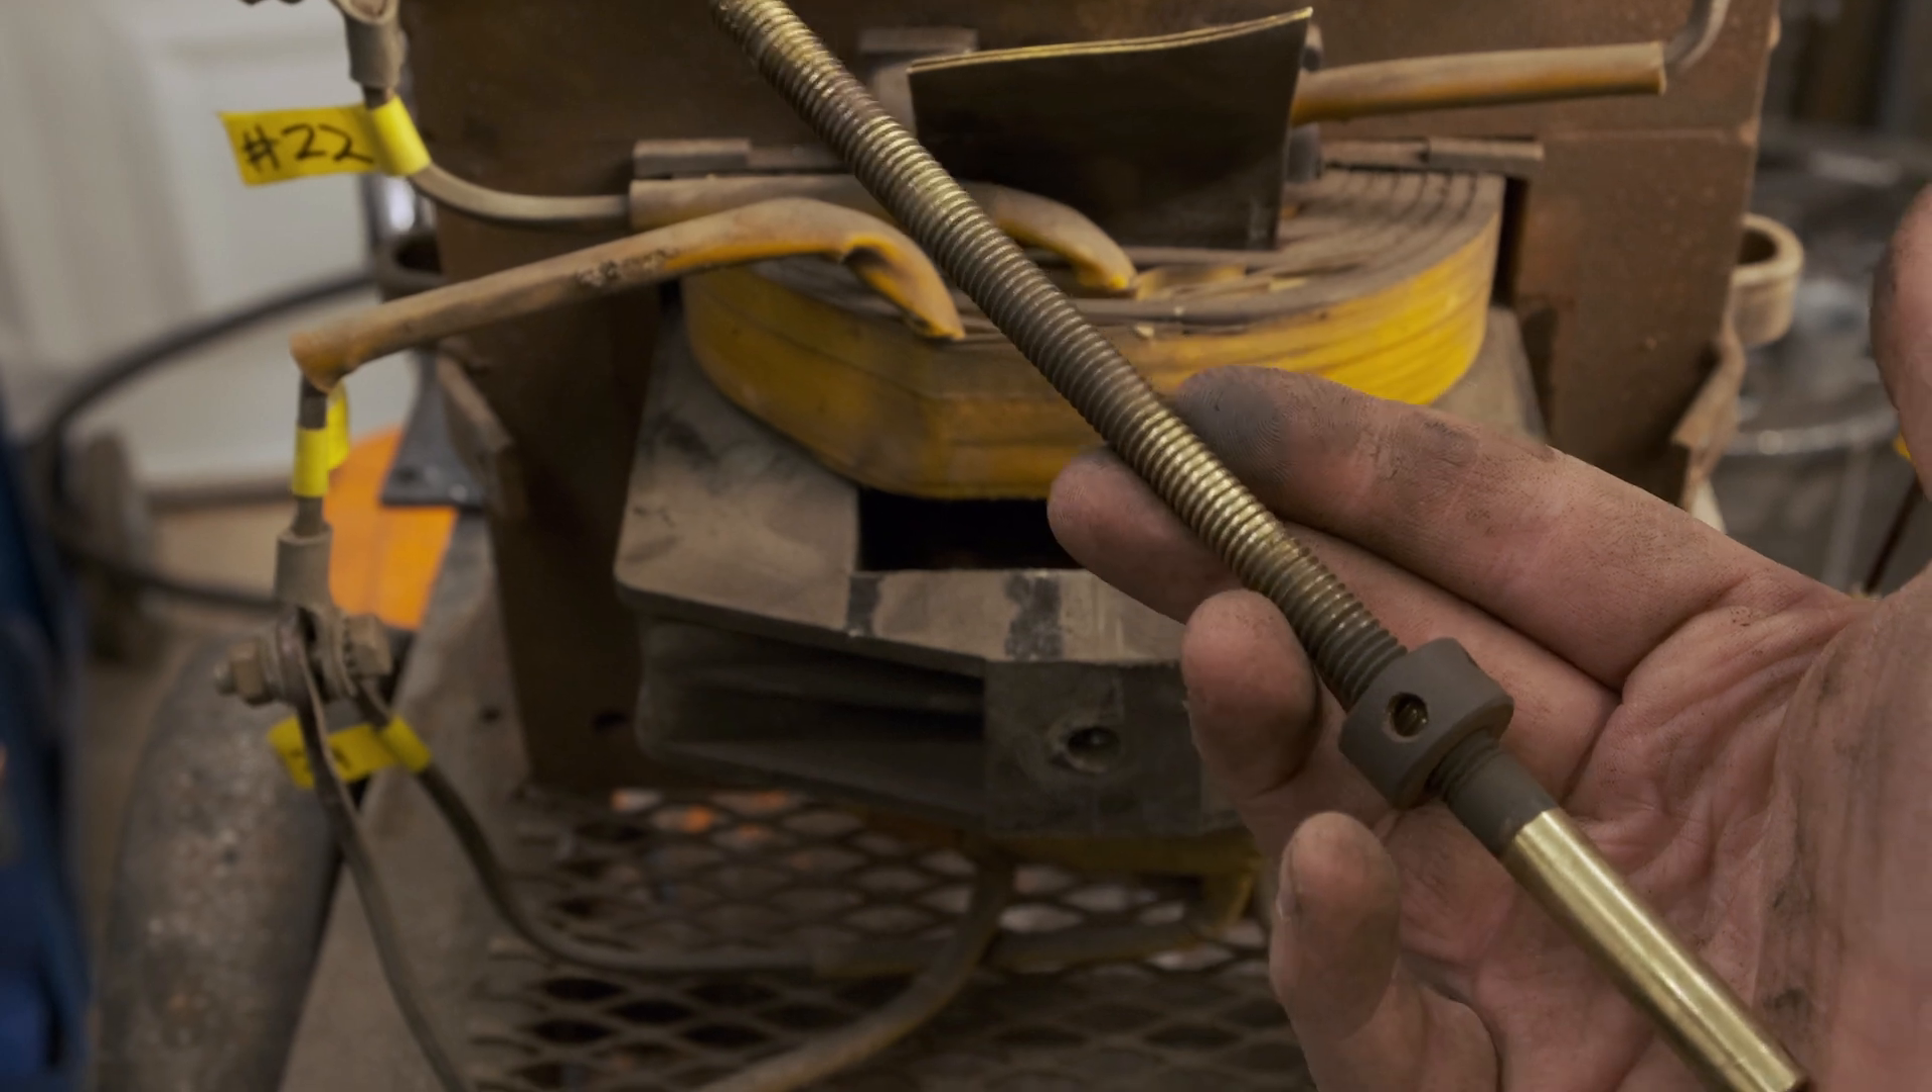I got the lead screw out and now I can take it over the bench and measure it and order some replacement parts.